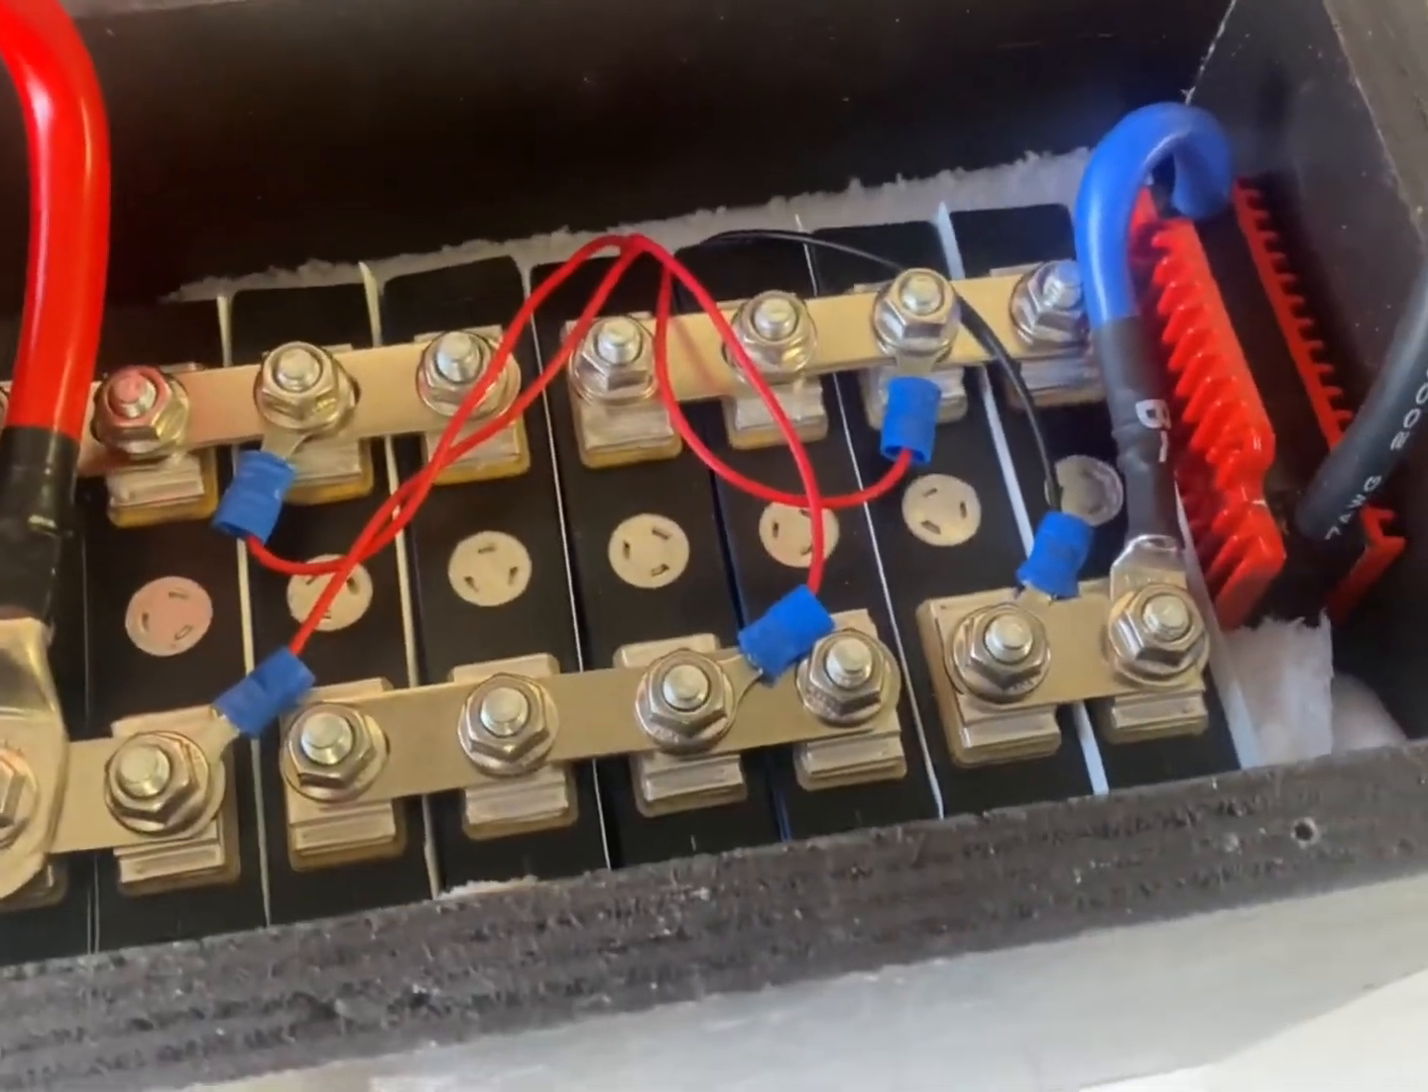Got the battery inside the box.